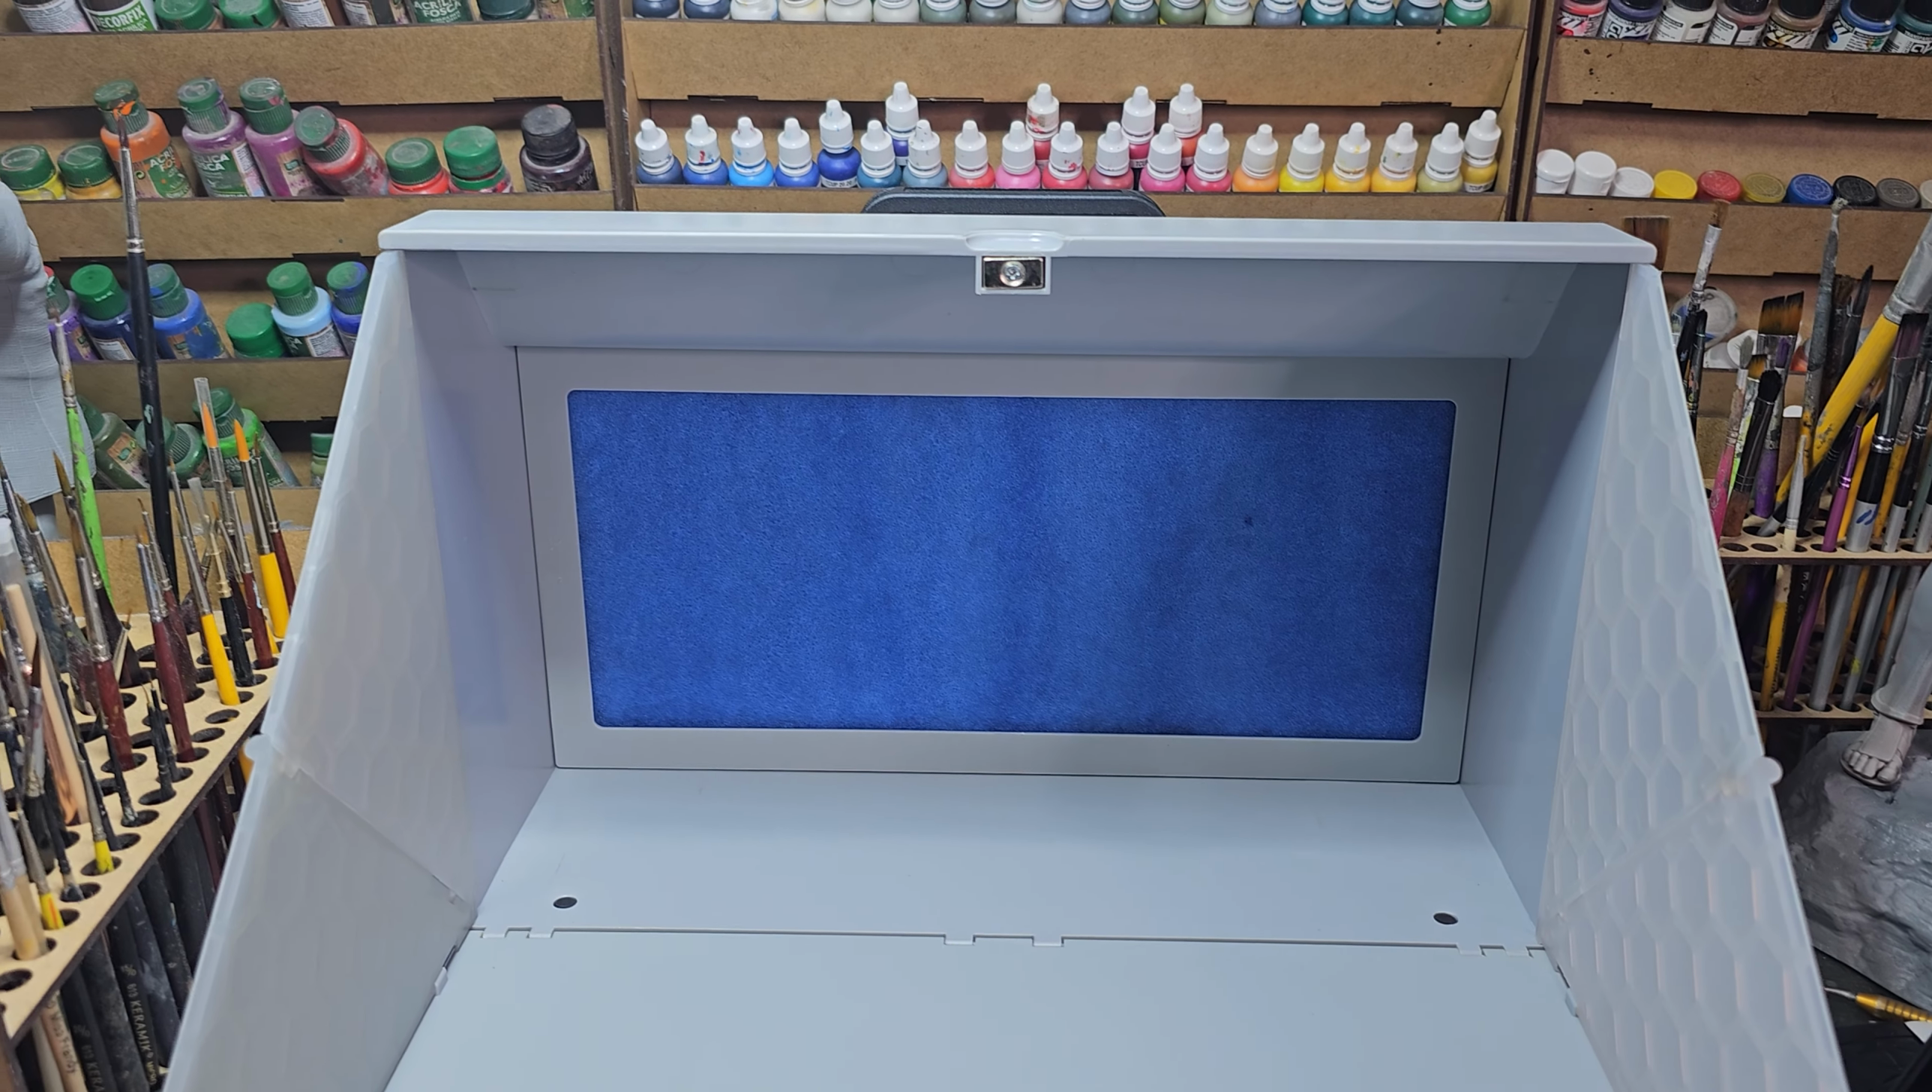Pronto, já encaixei ali o filtro.